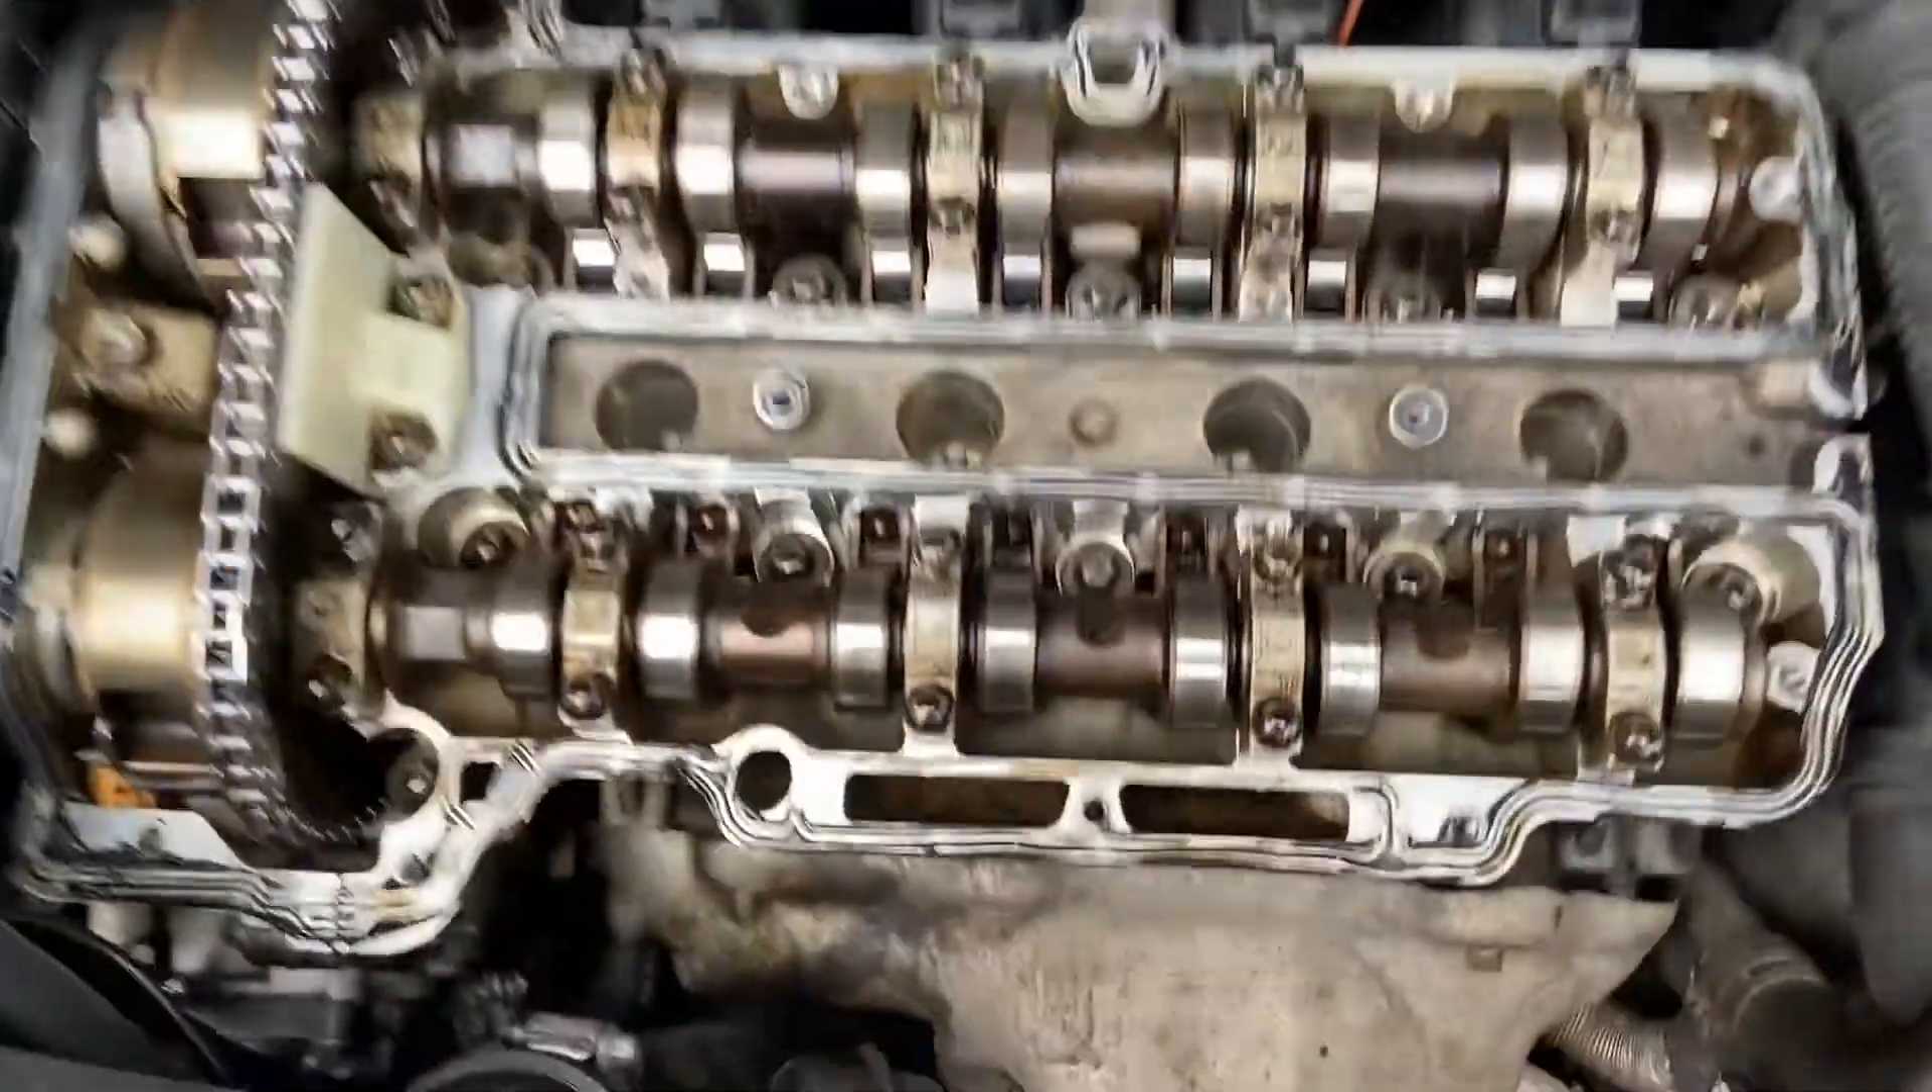Okay, so I've removed the valve cover and that was actually pretty easy.